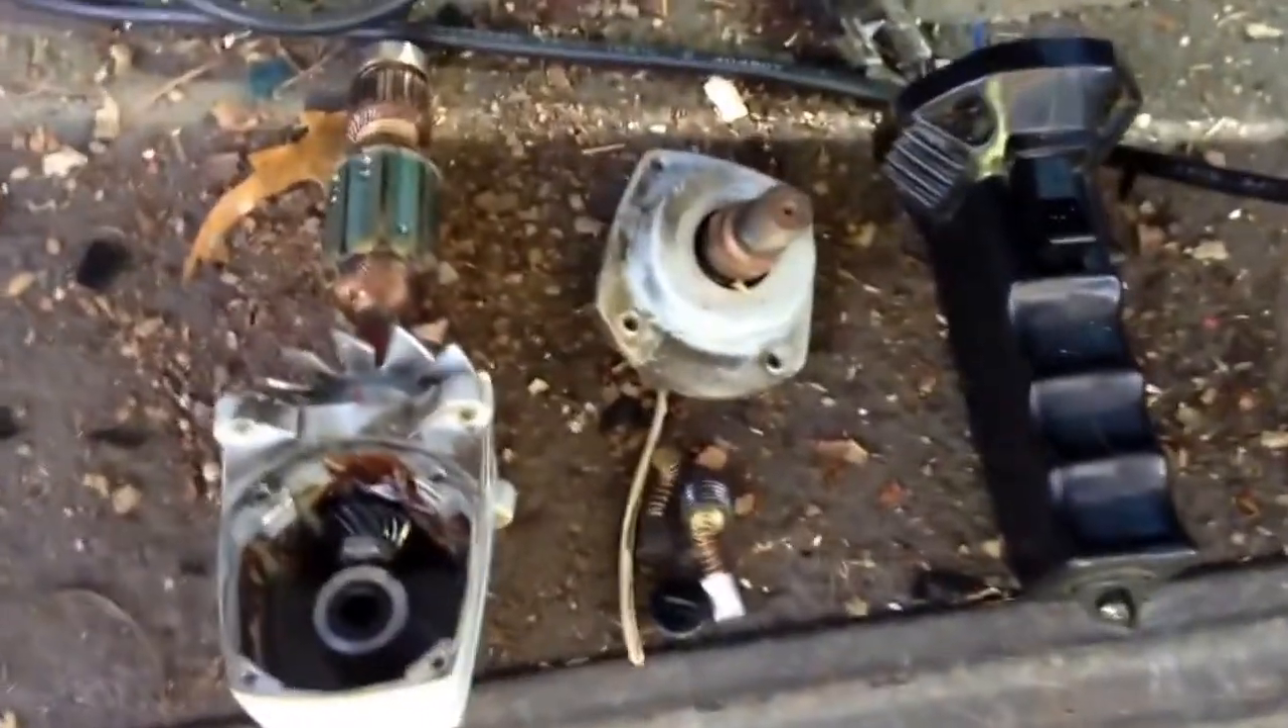Okay, we've got all our screws out, we've got everything taken apart.